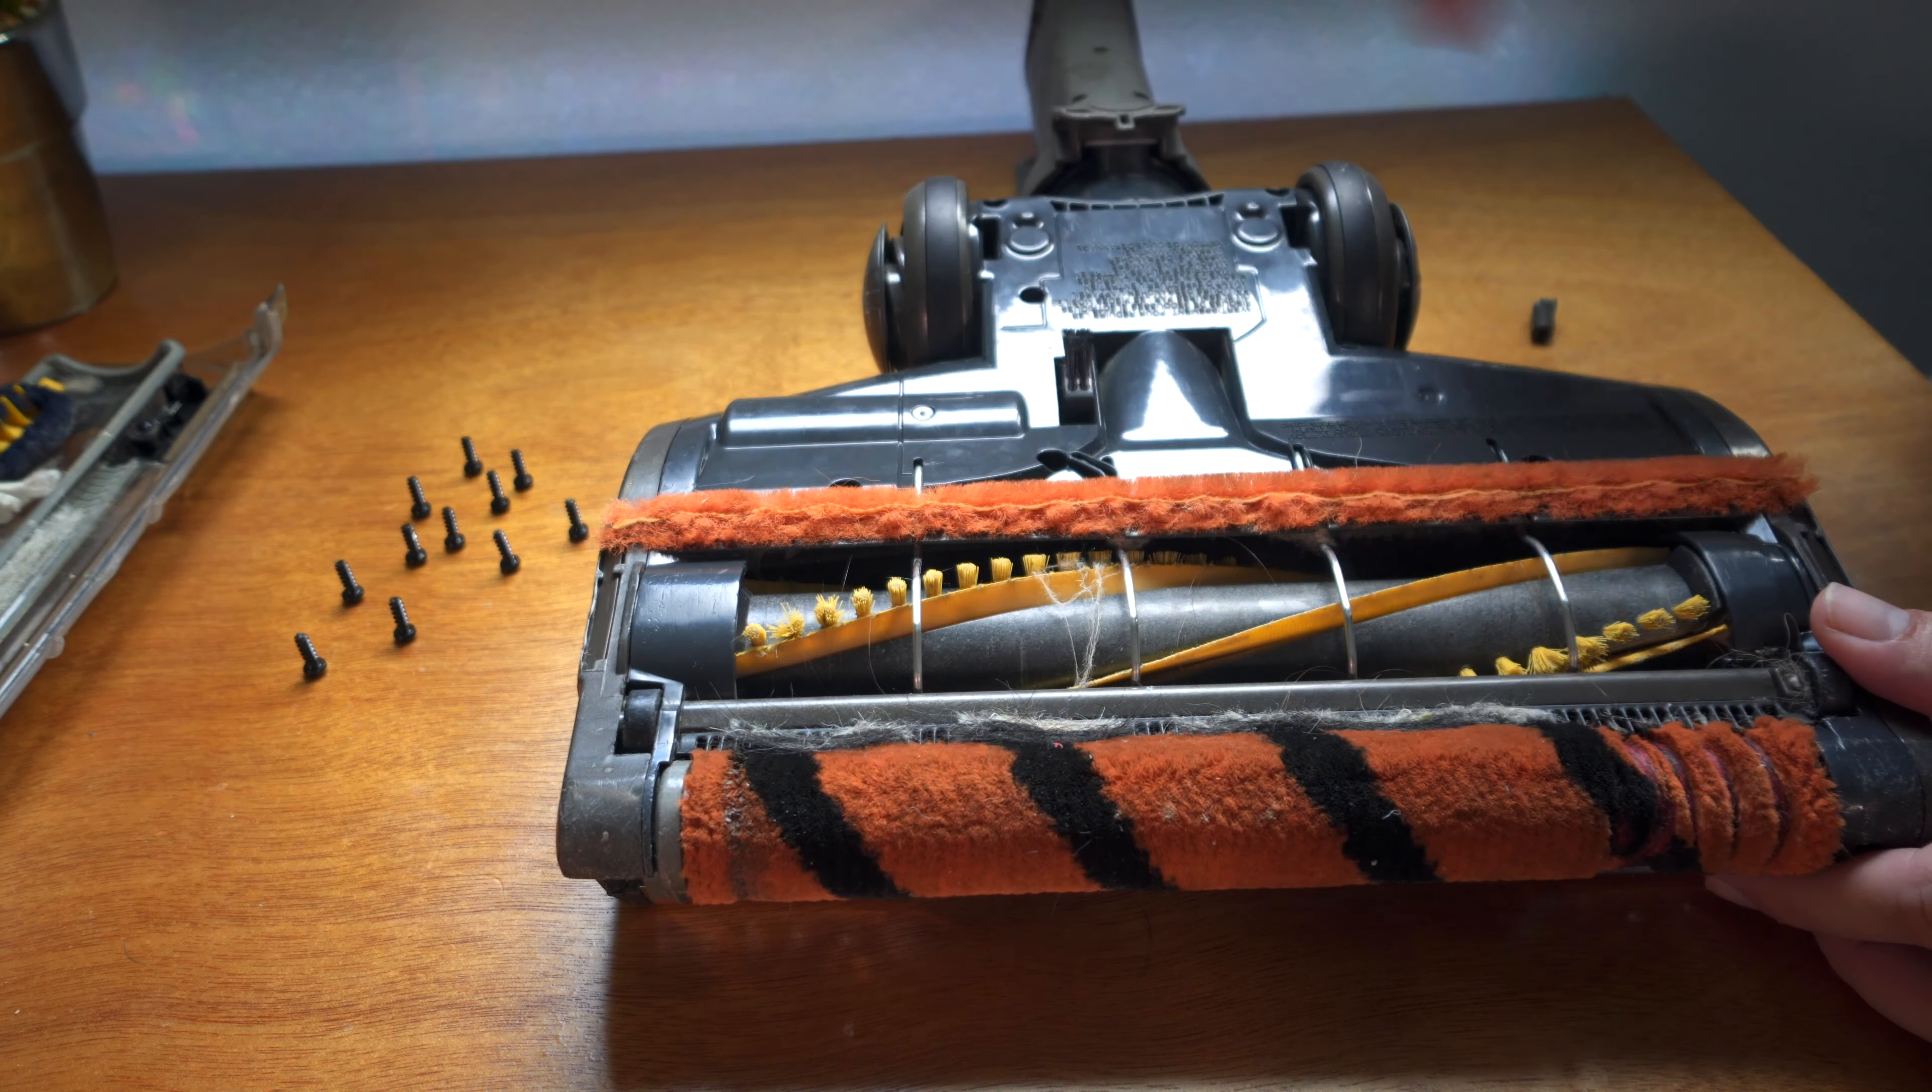All right, so I took all the little screws out.